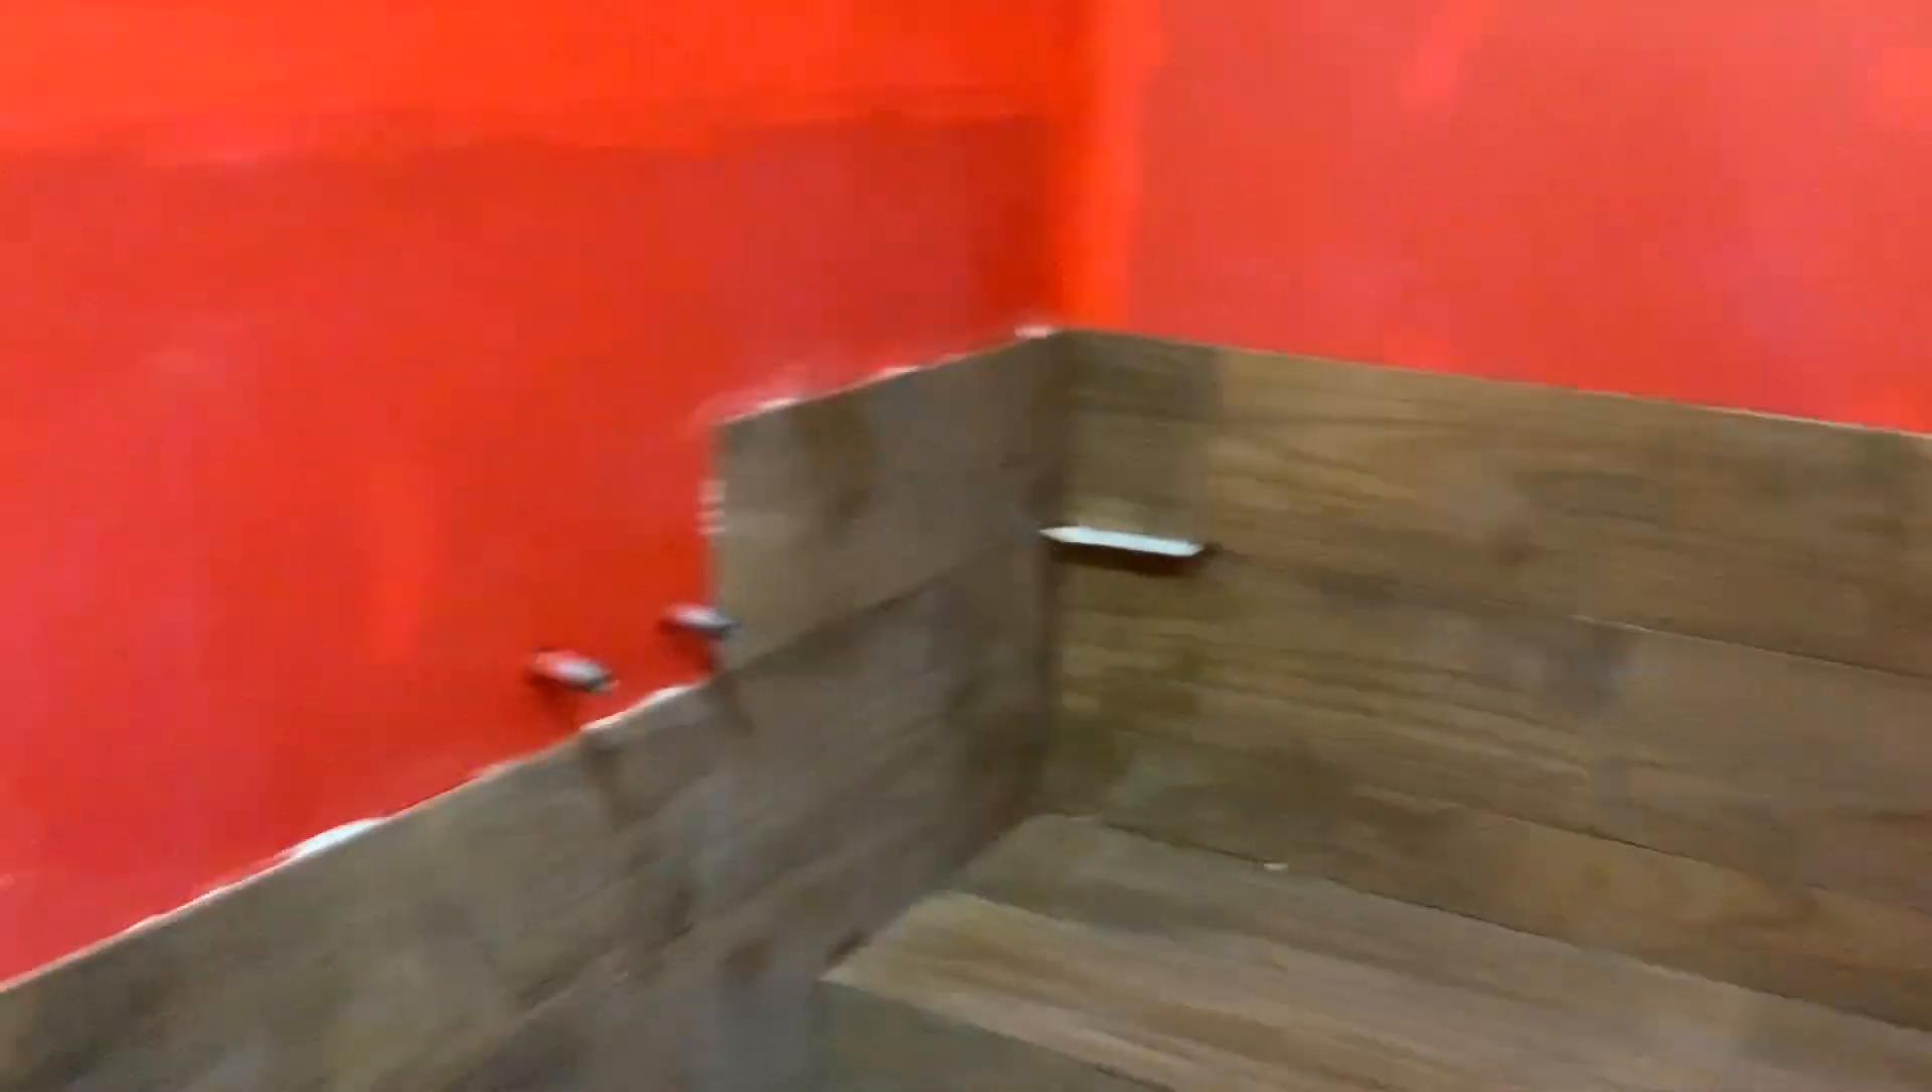I got a little bit done anyway I got the bench laid I got around part way around three walls here.